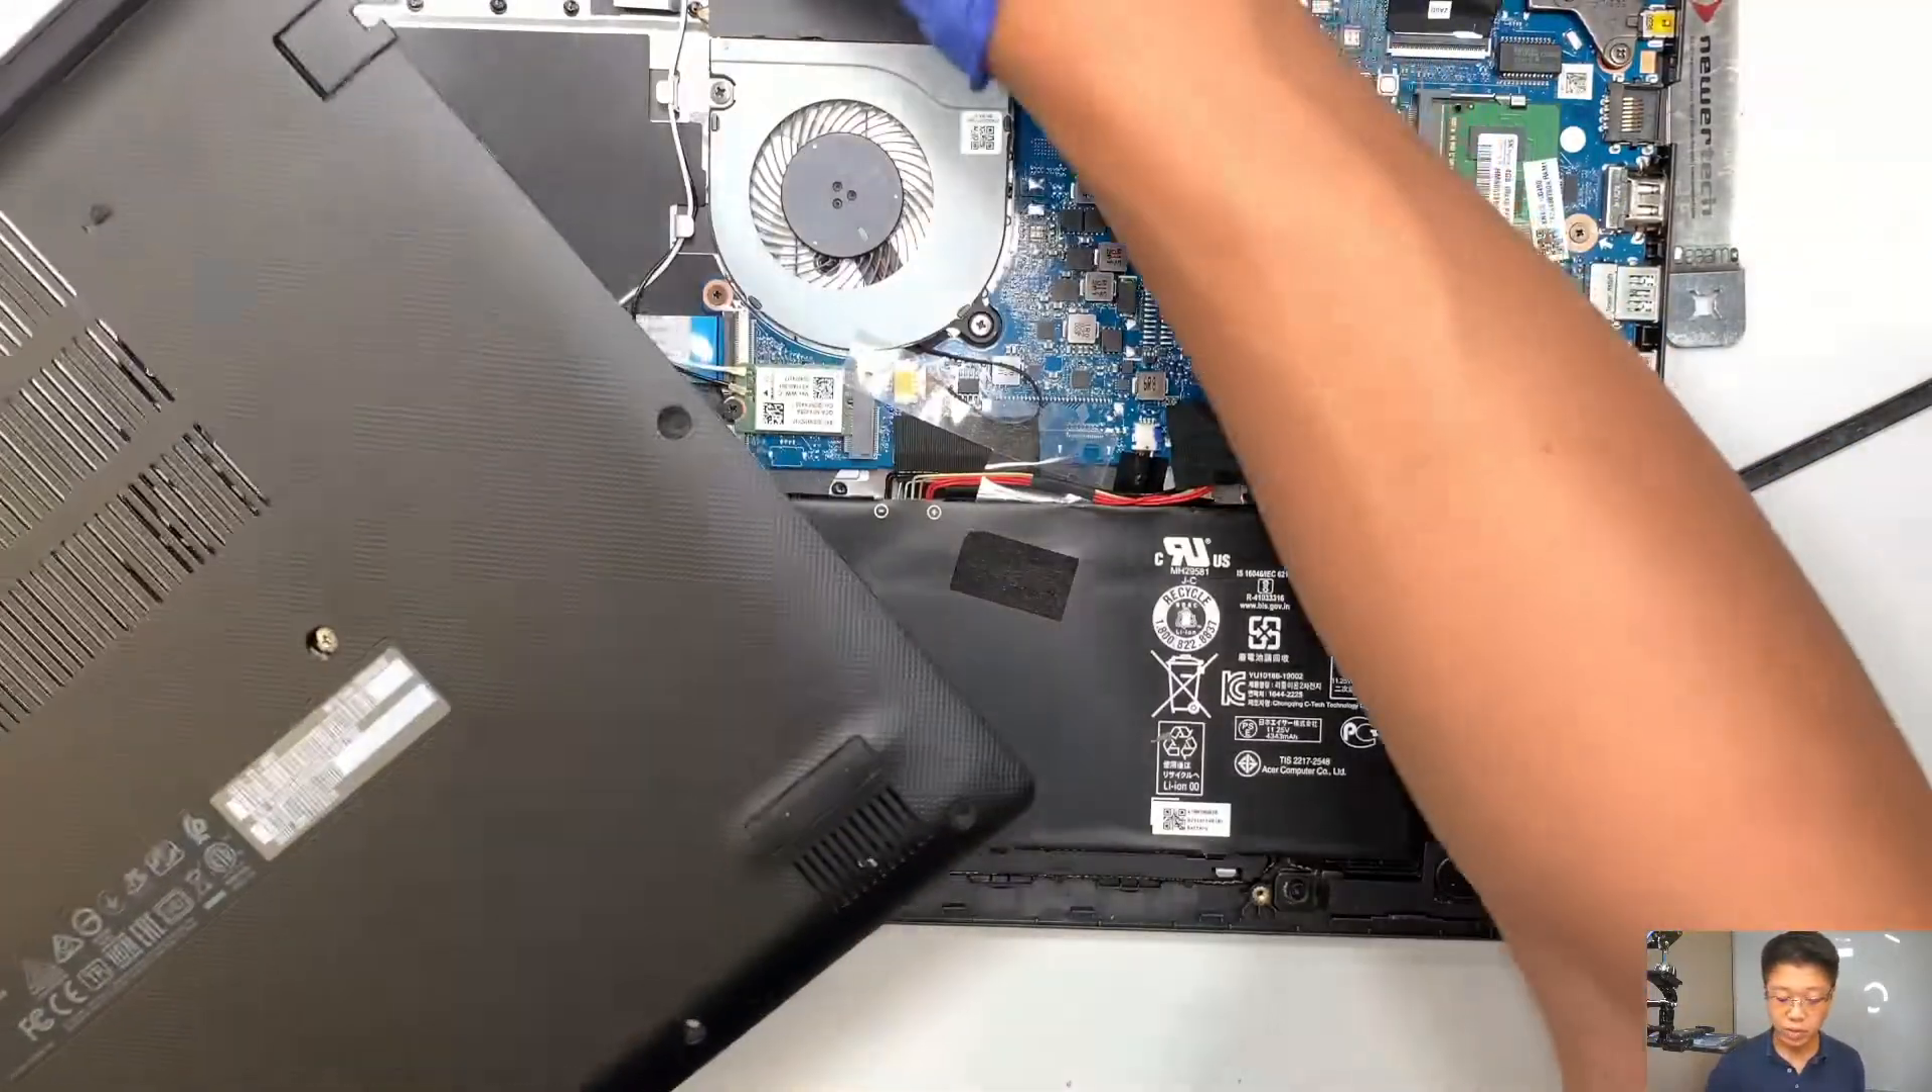So there you have it. I just removed the back cover.